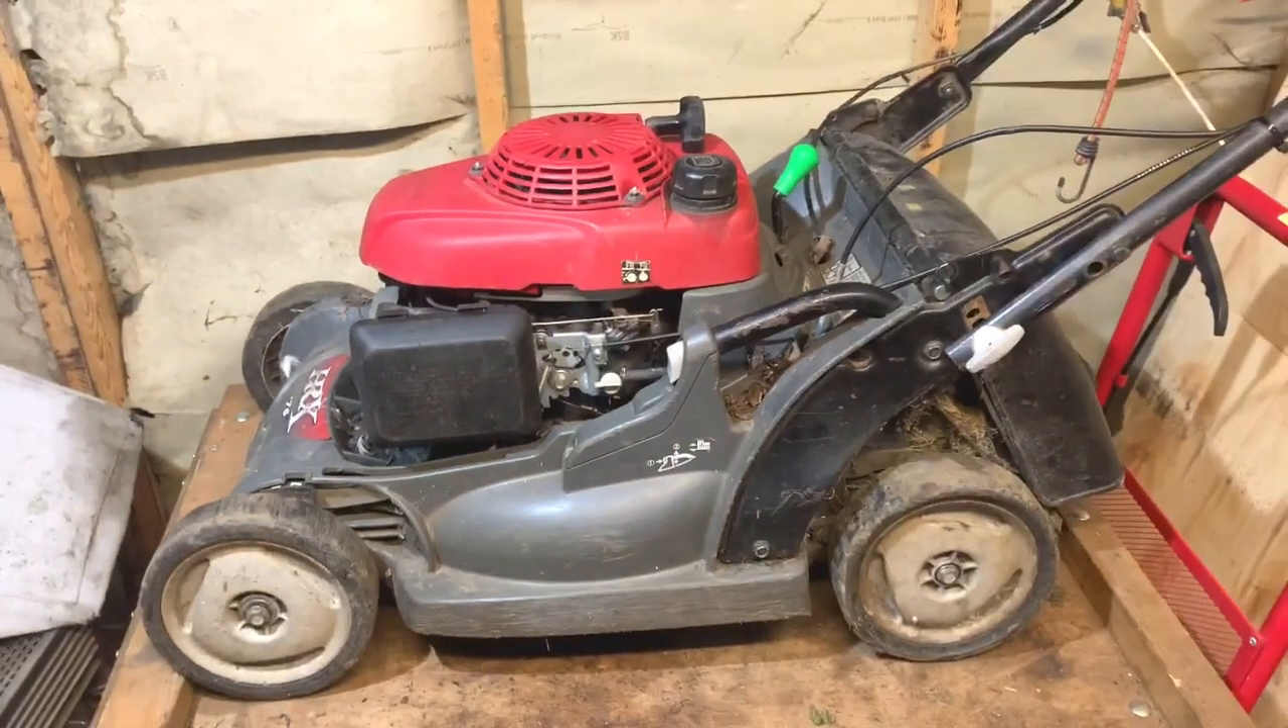I've just put this cover back on and I have replaced the housing, the air filter housing. So that clips in properly now.